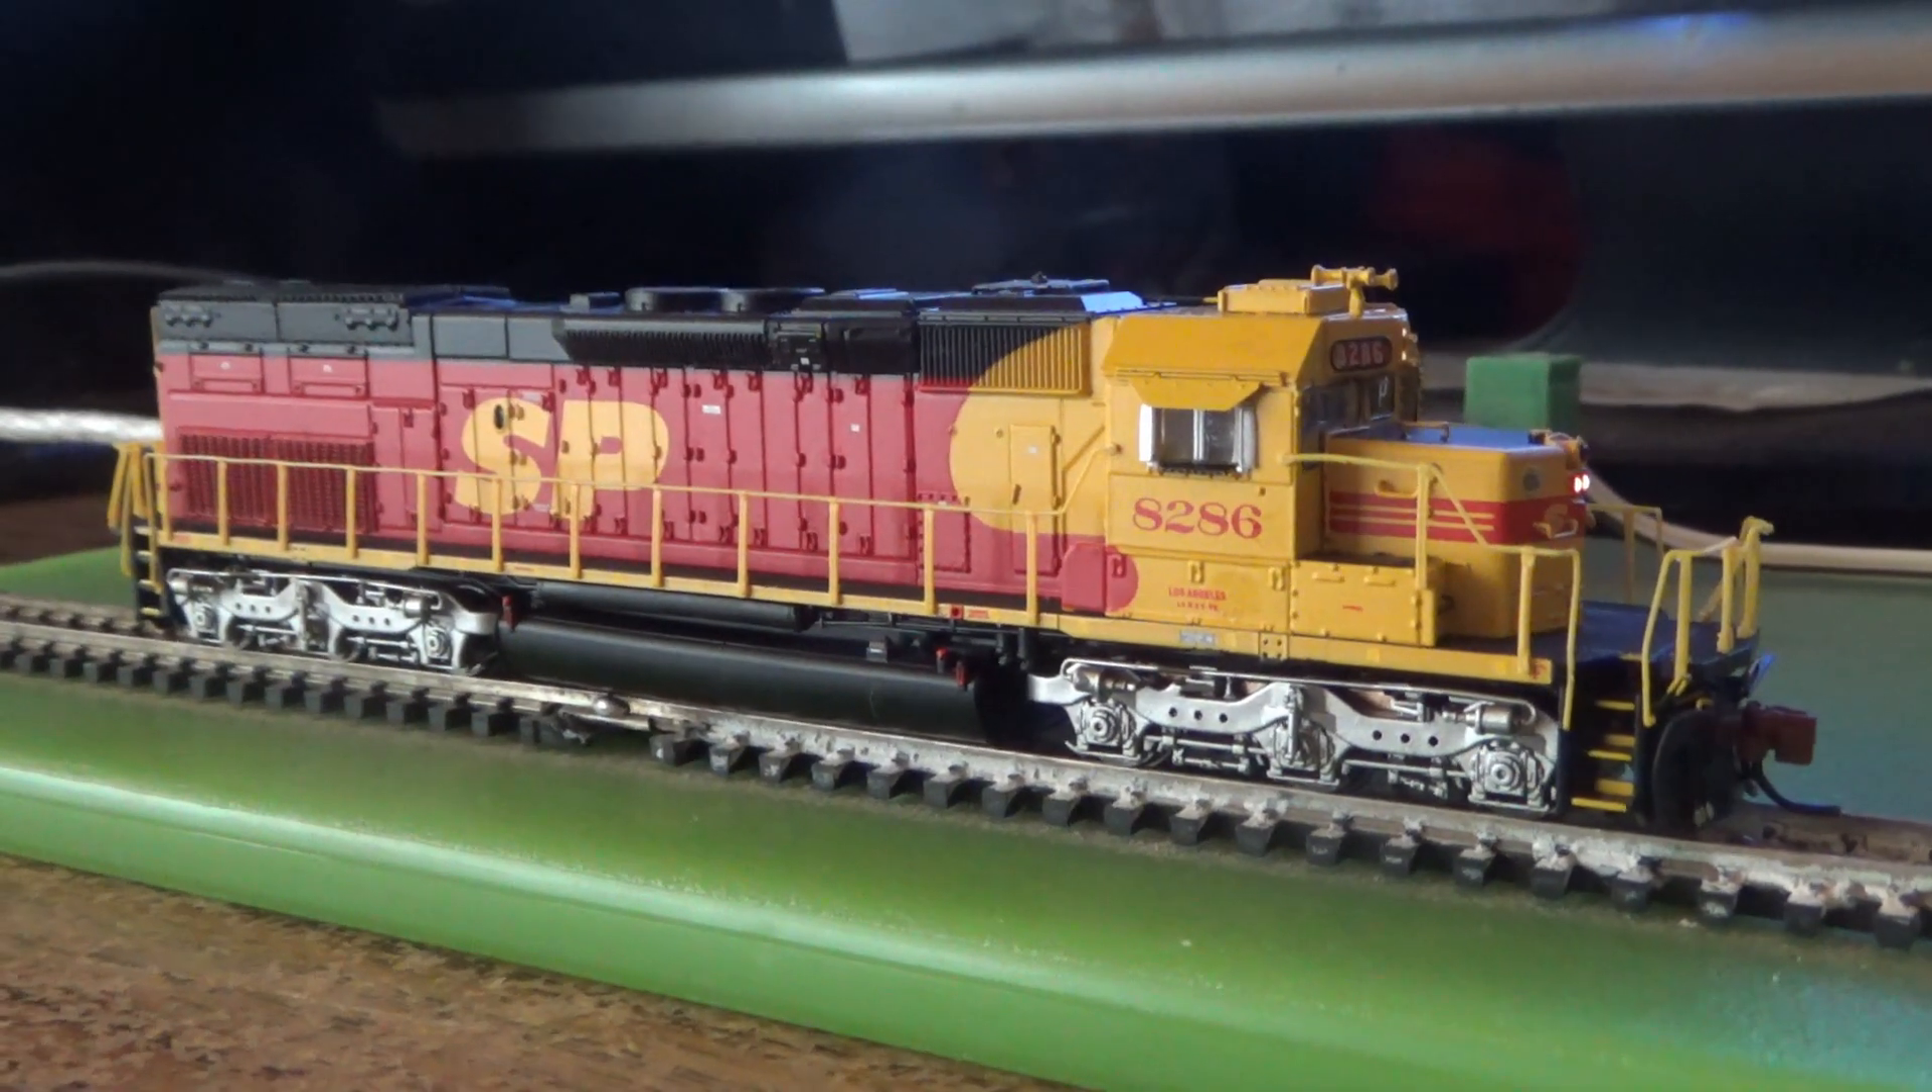All right, I have the shell back on and have it programmed.